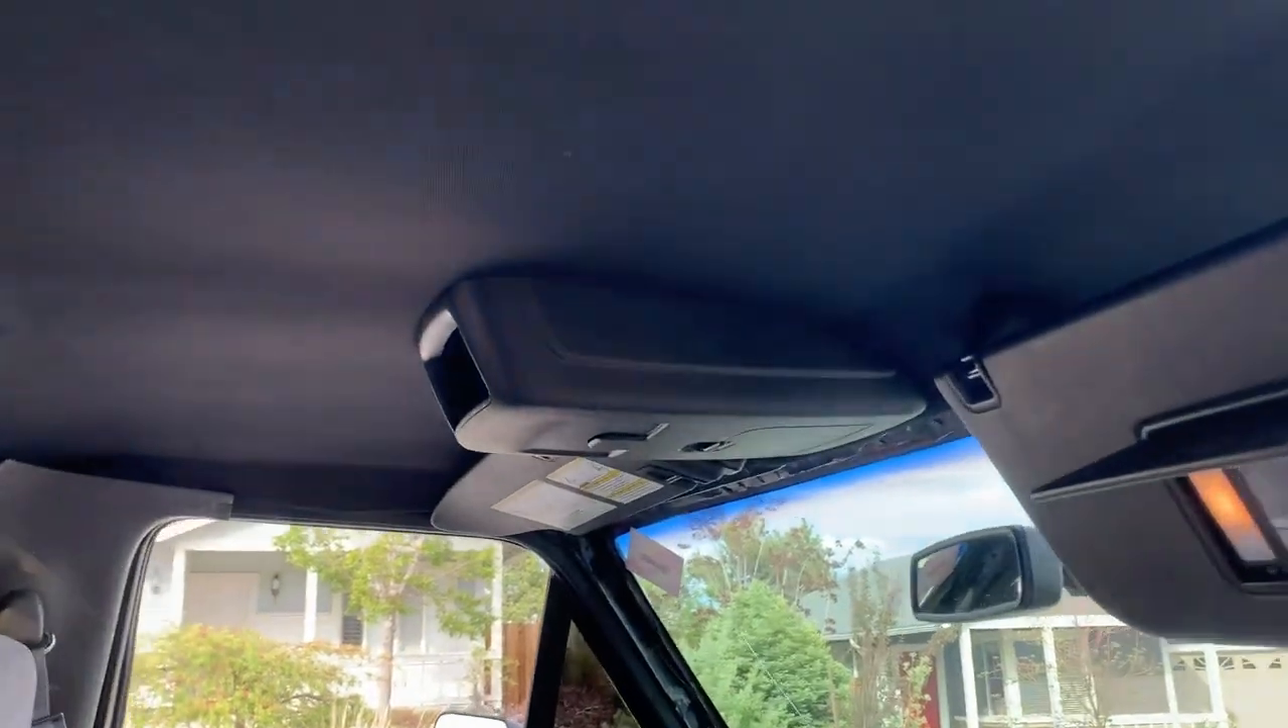All right guys so now we pretty much got all the headliner done.